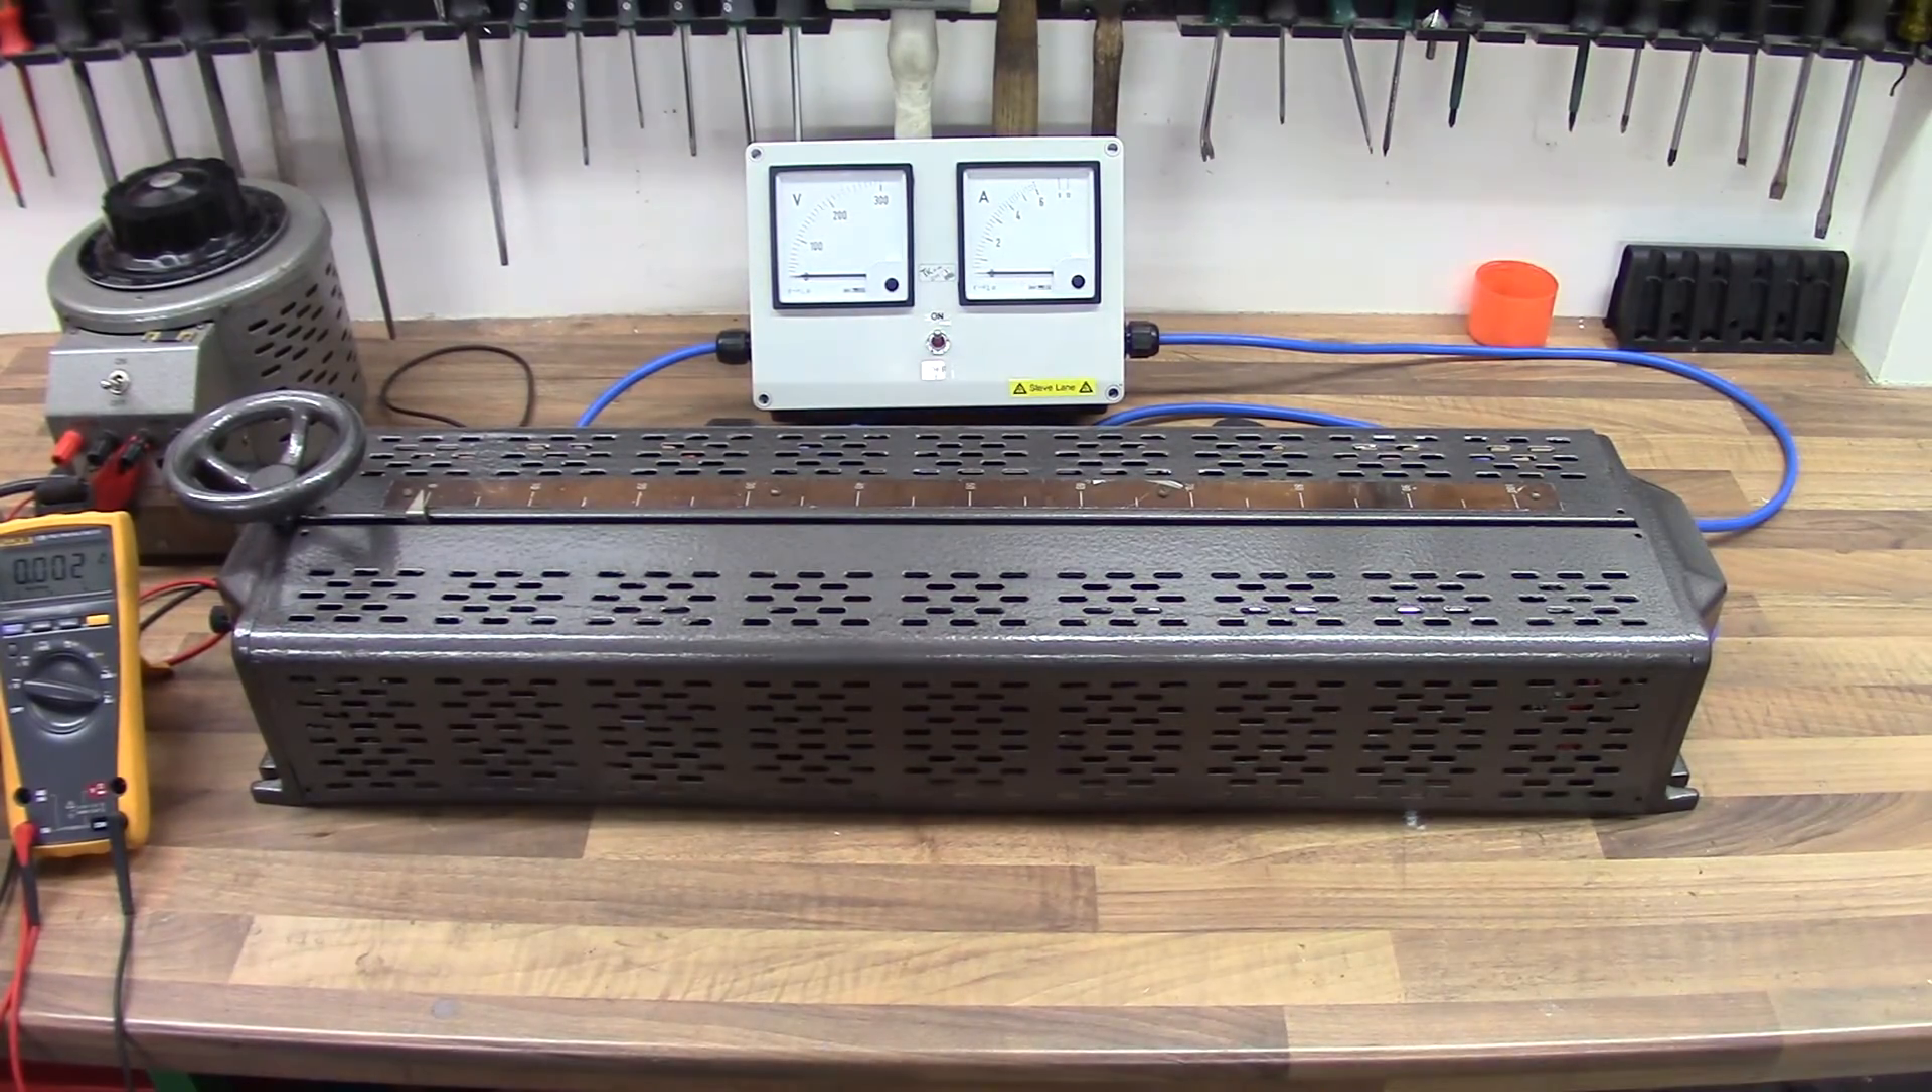We've got the 15 amp Berco linear Variac project all finished and complete. All the sides back on.